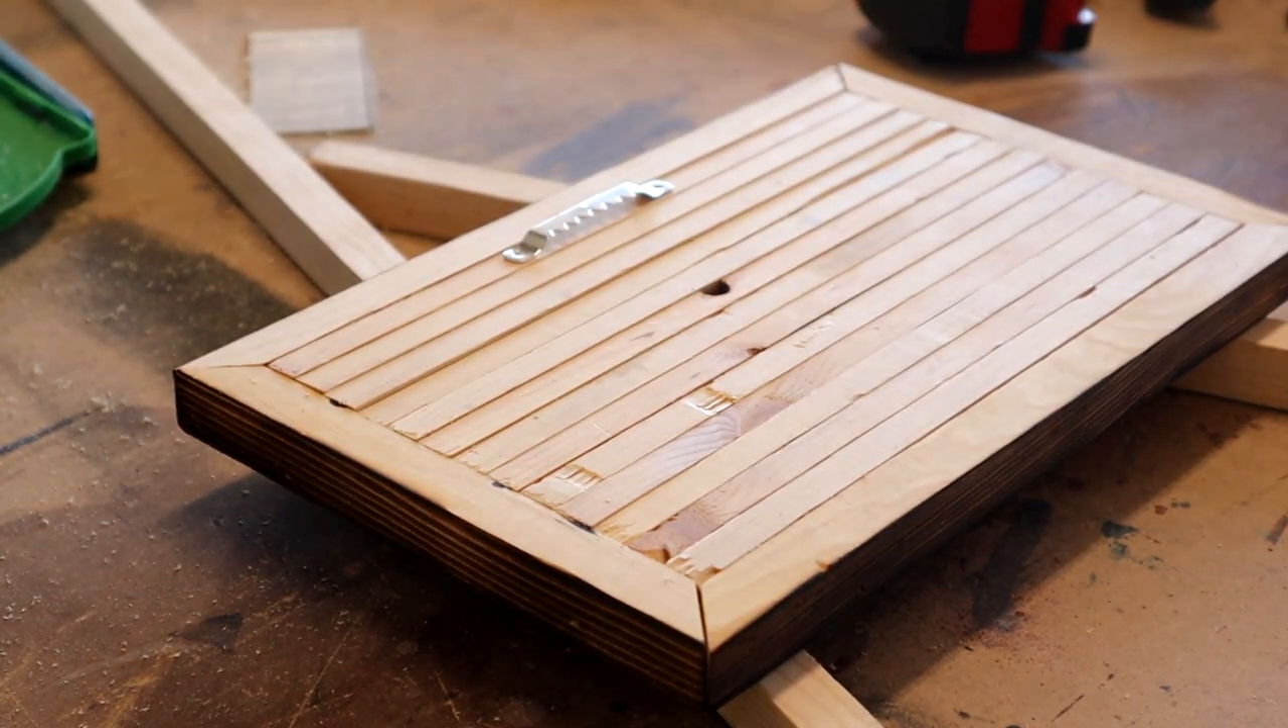All right so I got my frame put on.